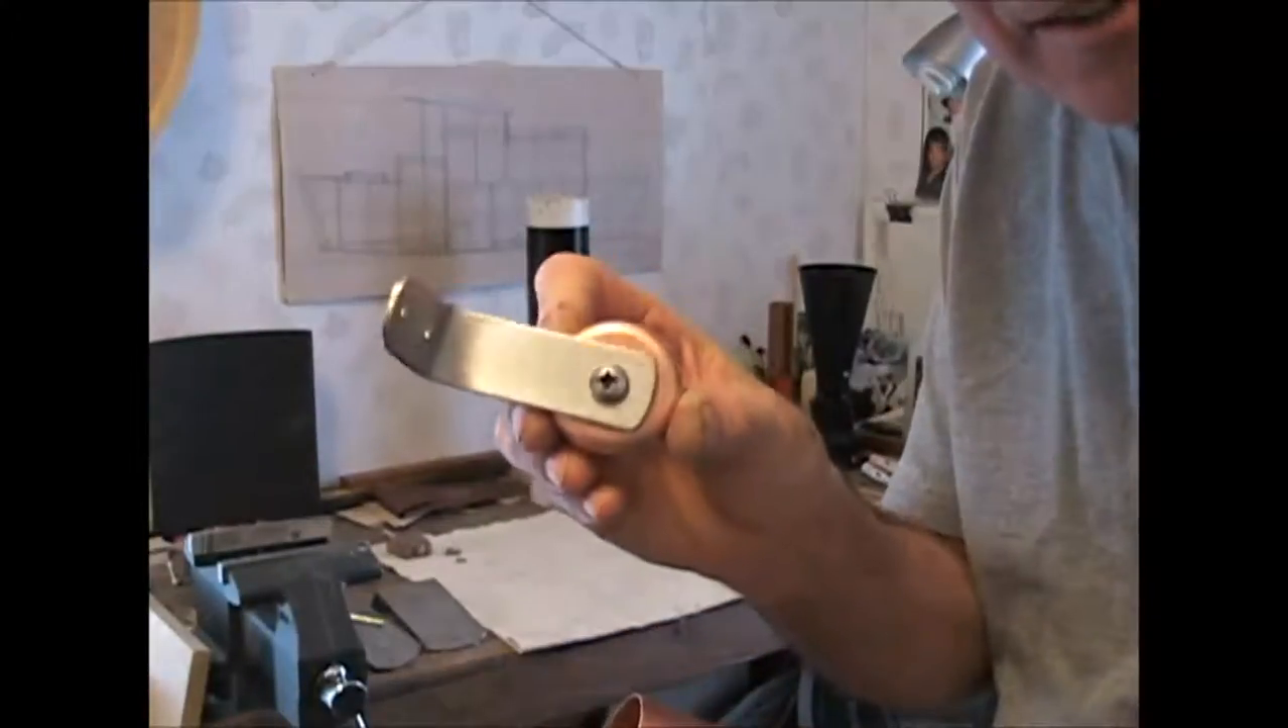I've got a stainless steel angle bracket bolted onto the cap.